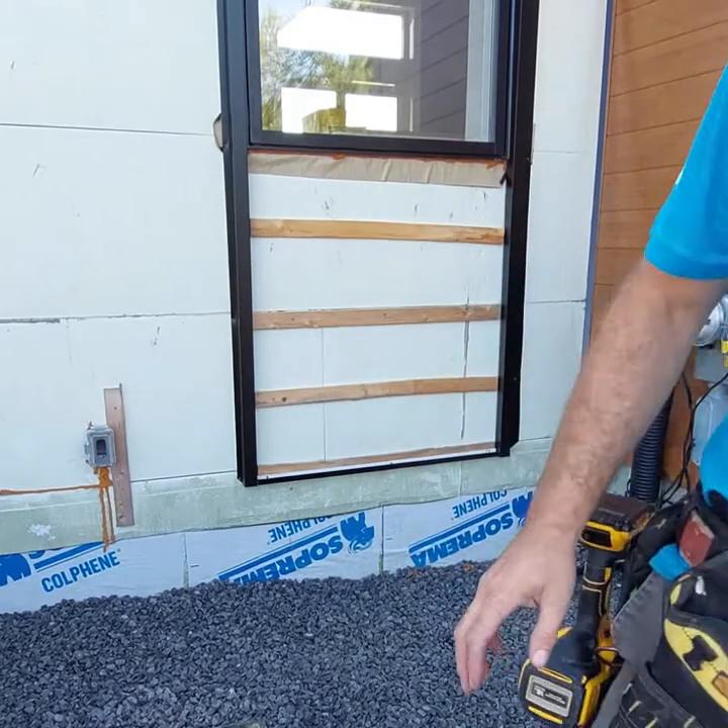I've put strapping on the back here to set ourselves straight and that's where the ribs behind the panel will be sitting at.